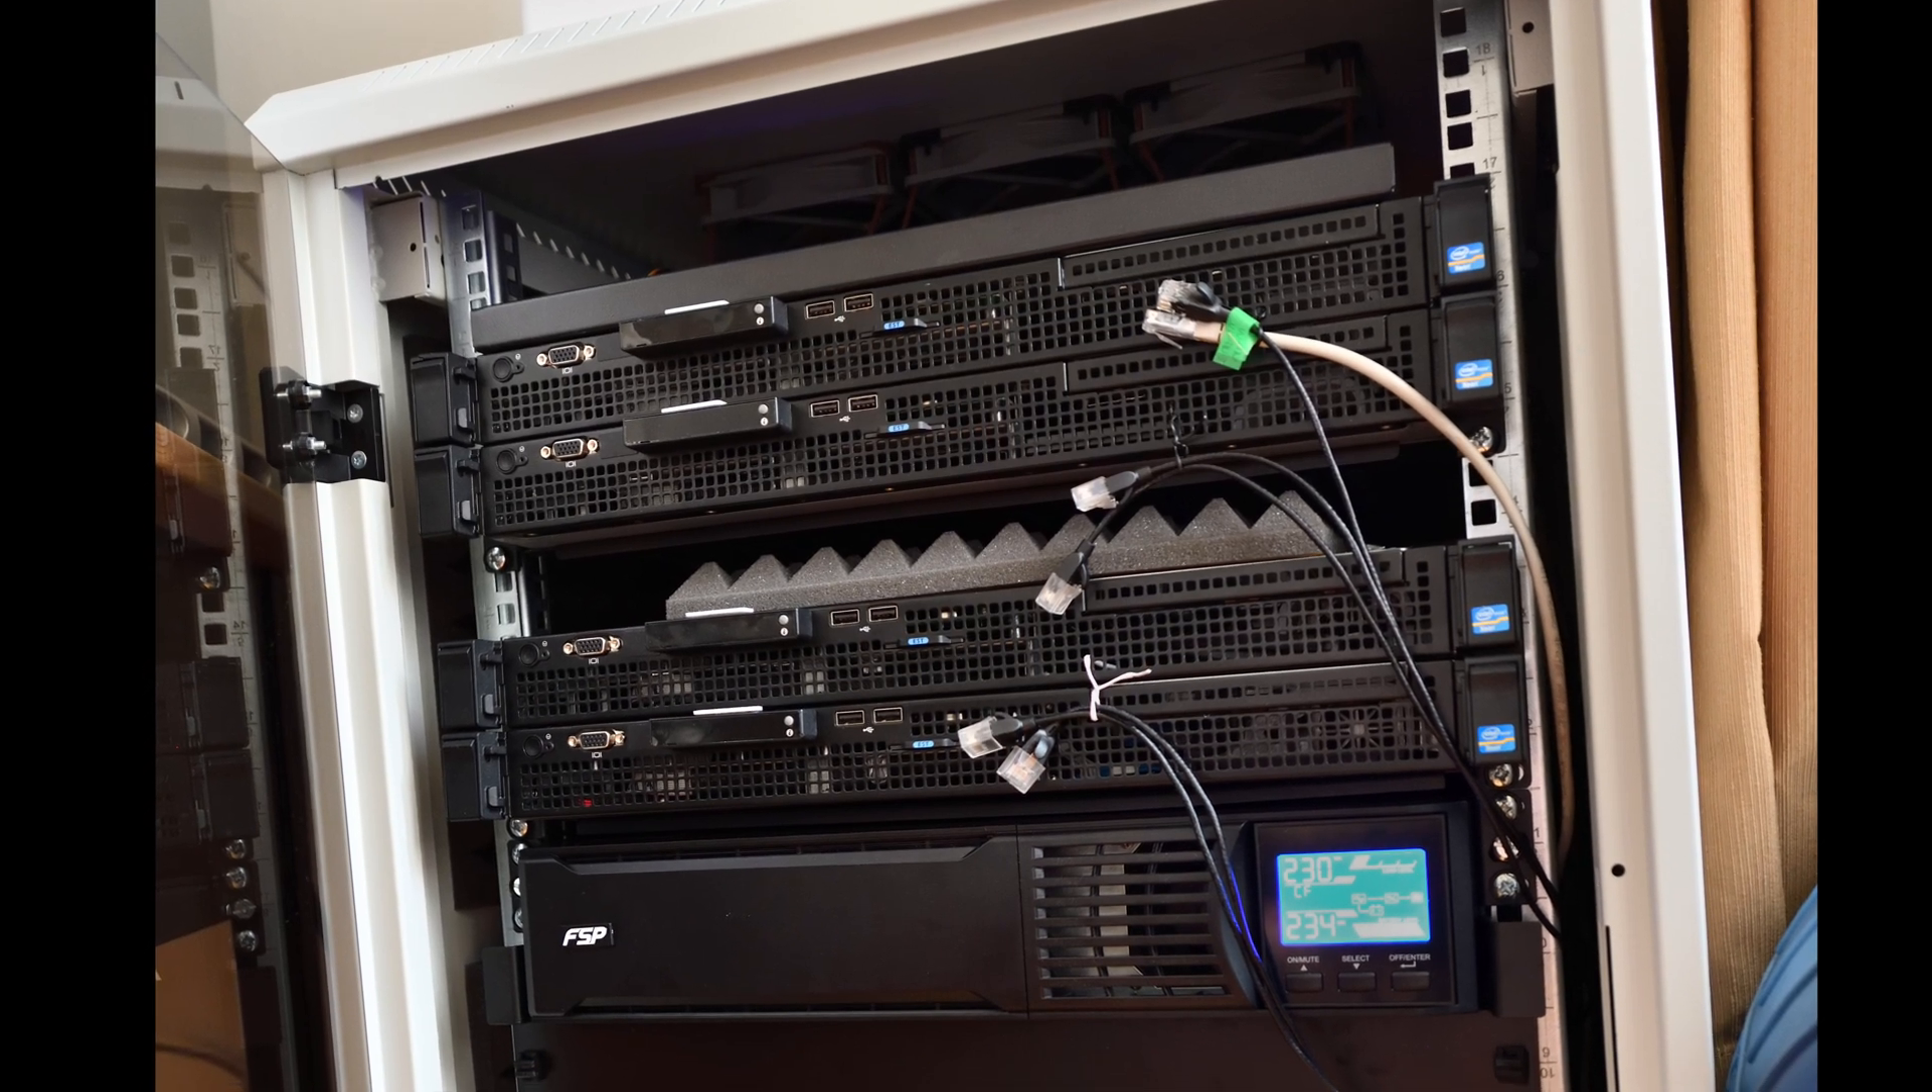You get two servers, a blank space for airflow and support with acoustic foam, and the network cables of the servers that are not connected yet.